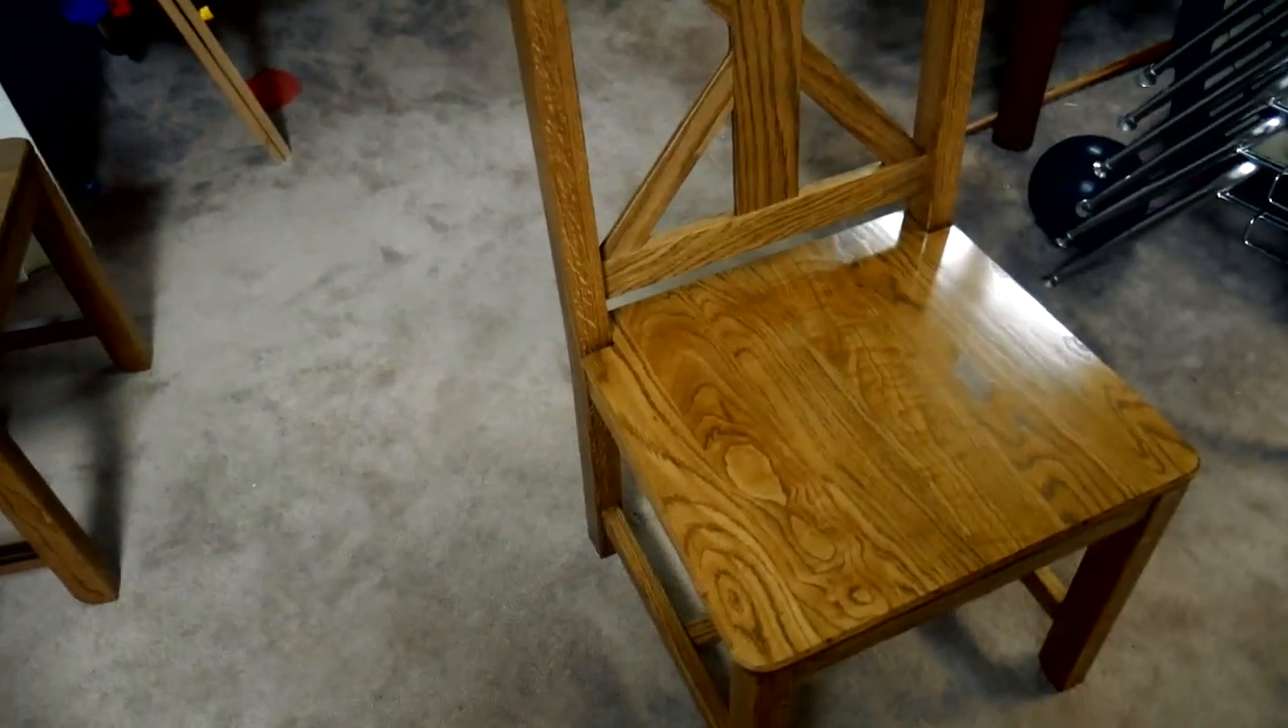So, the seats are attached. And this is the finished product right here.